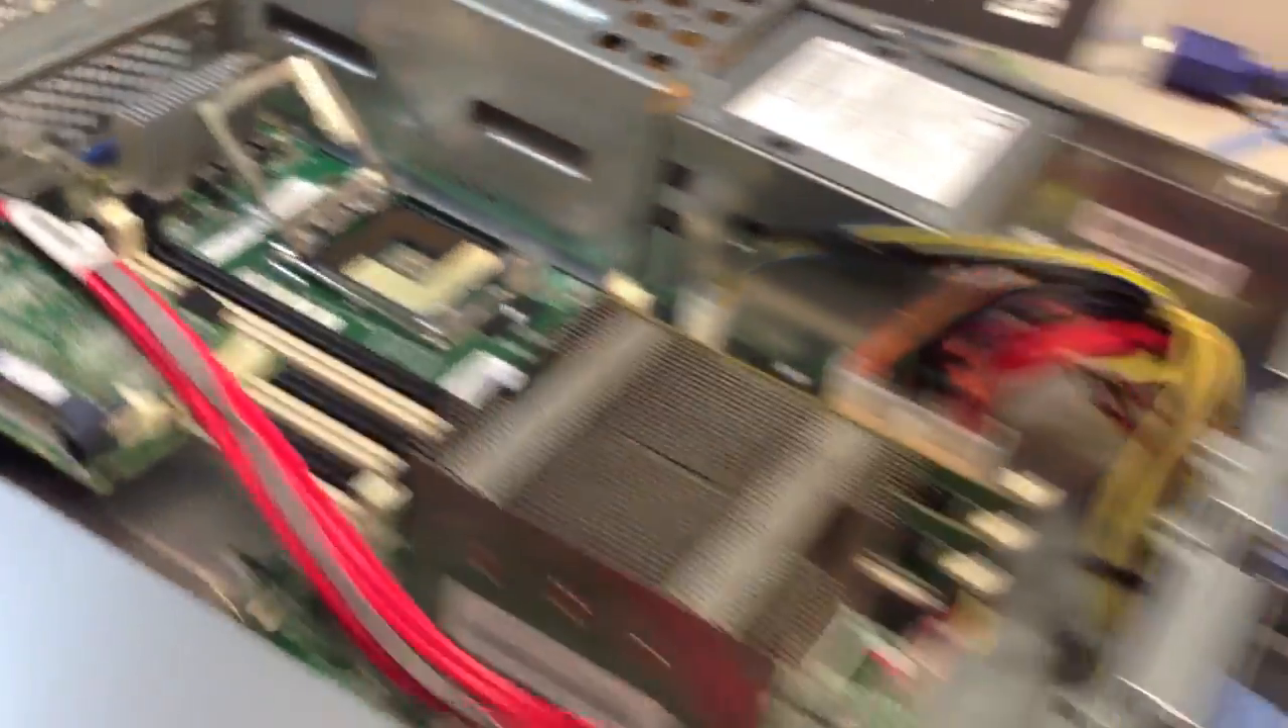This server already has one processor installed here is the second slot for the second one.